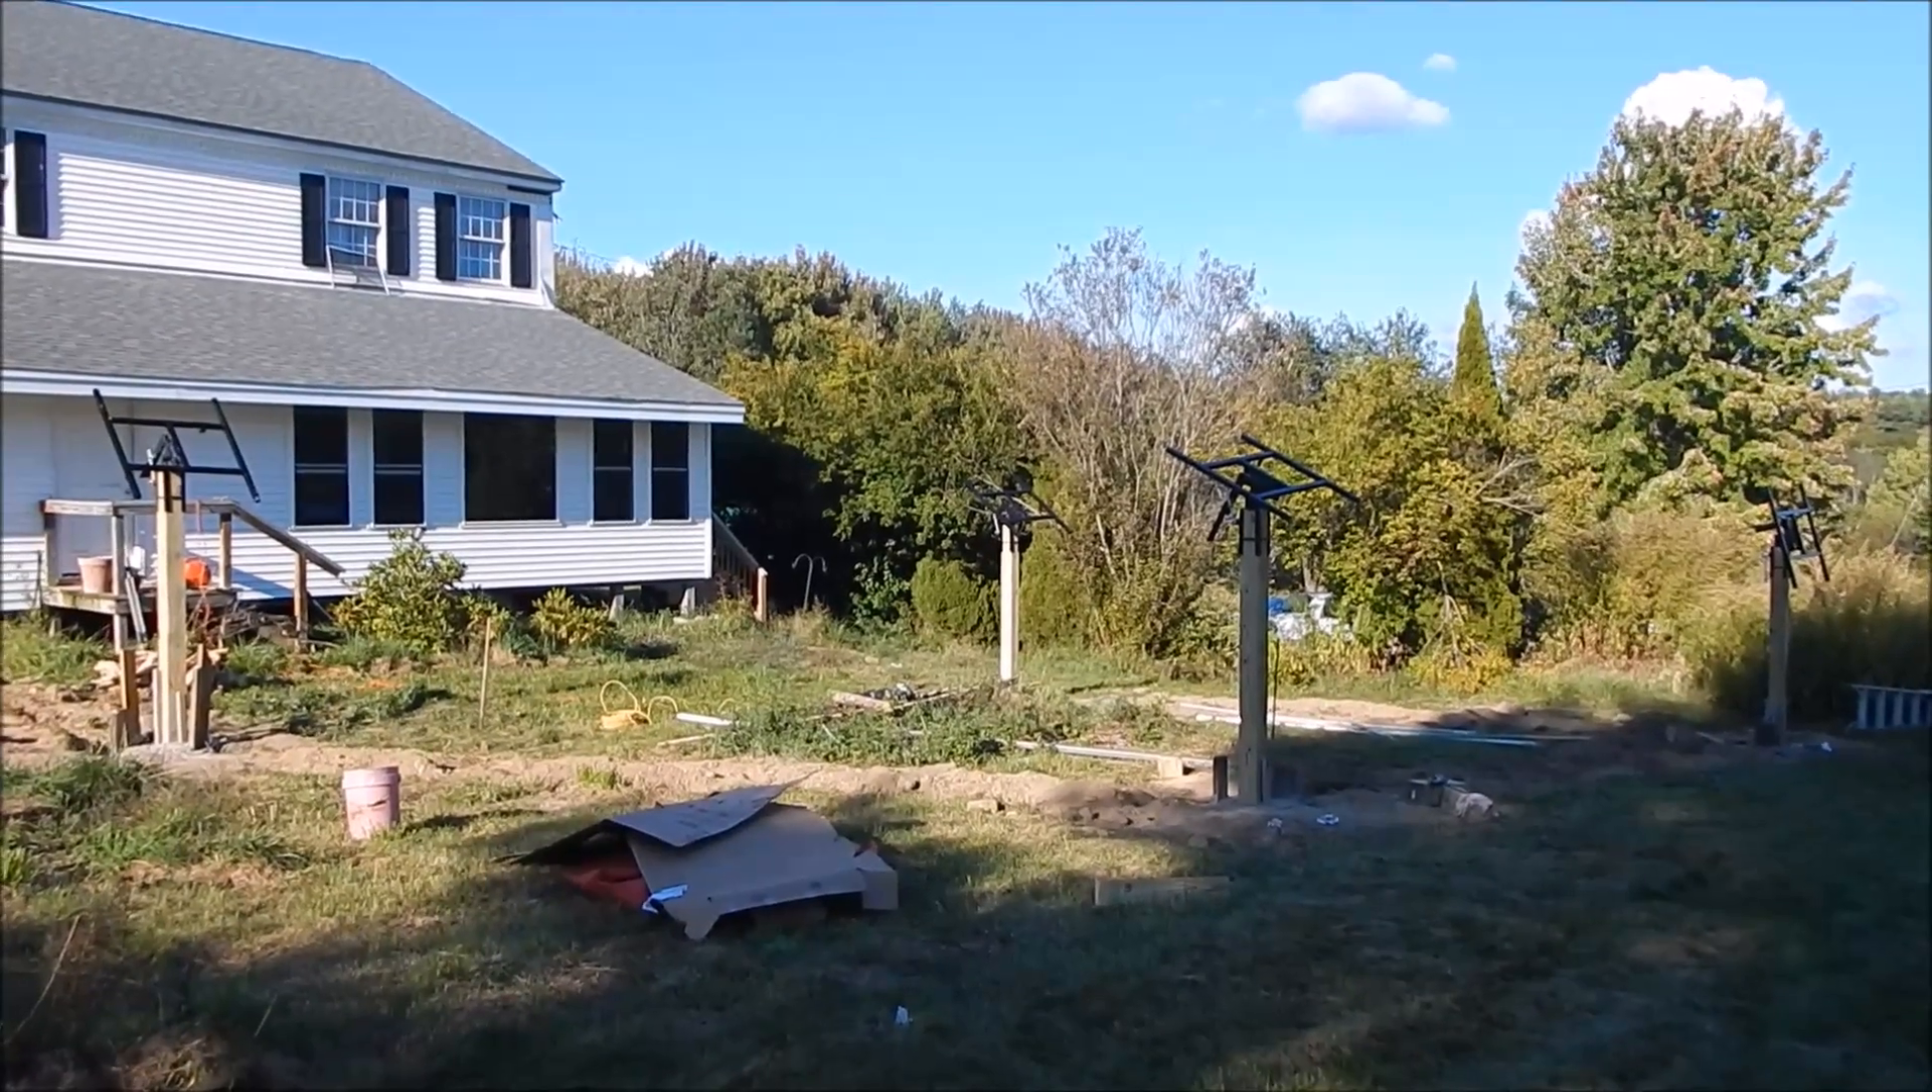Okay, what I am filming is we finally today got four solar tracker mechanisms up on the poles.